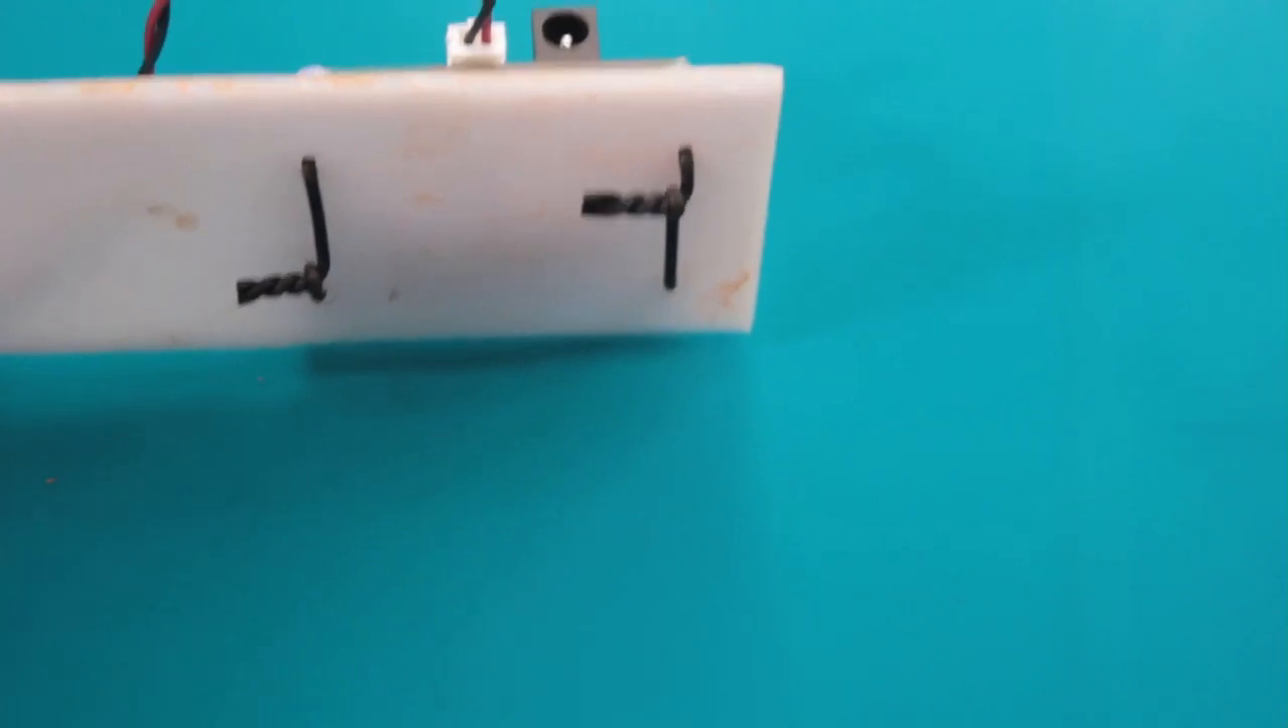The ends of the wire are twisted together on the back of the acrylic.